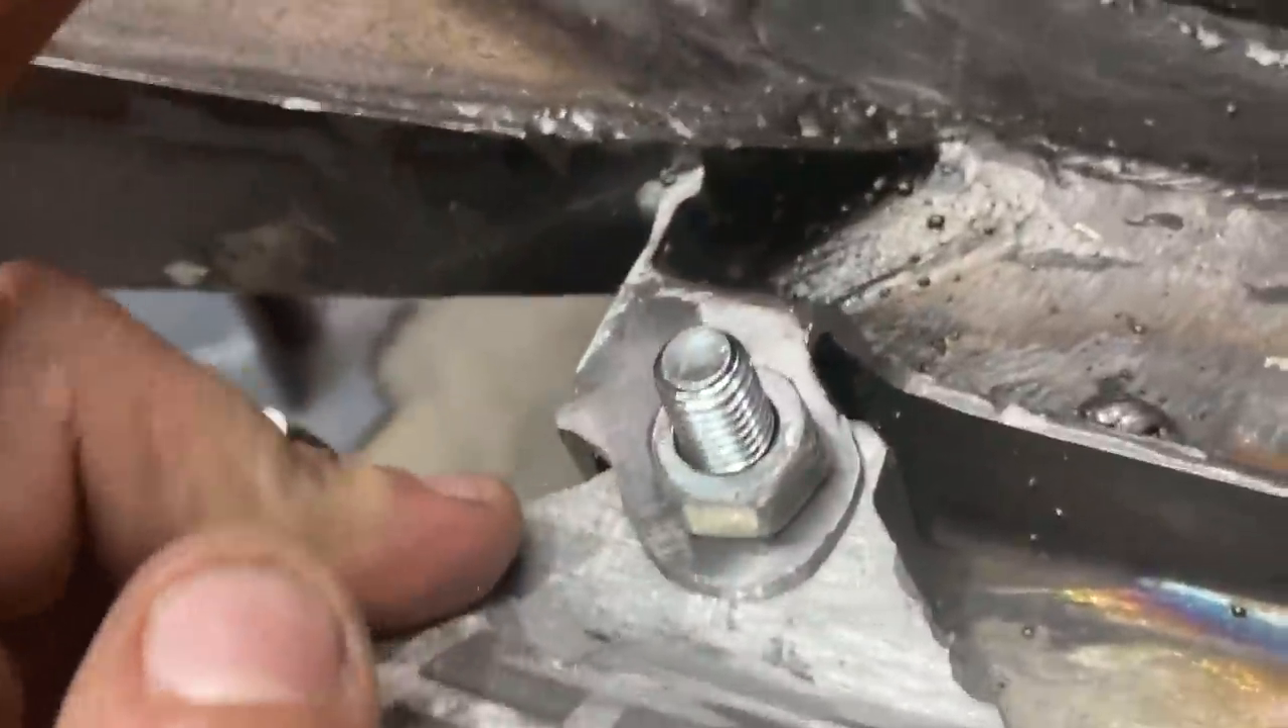I did put a washer up under here and it is still kind of tall. It sticks out quite a bit.